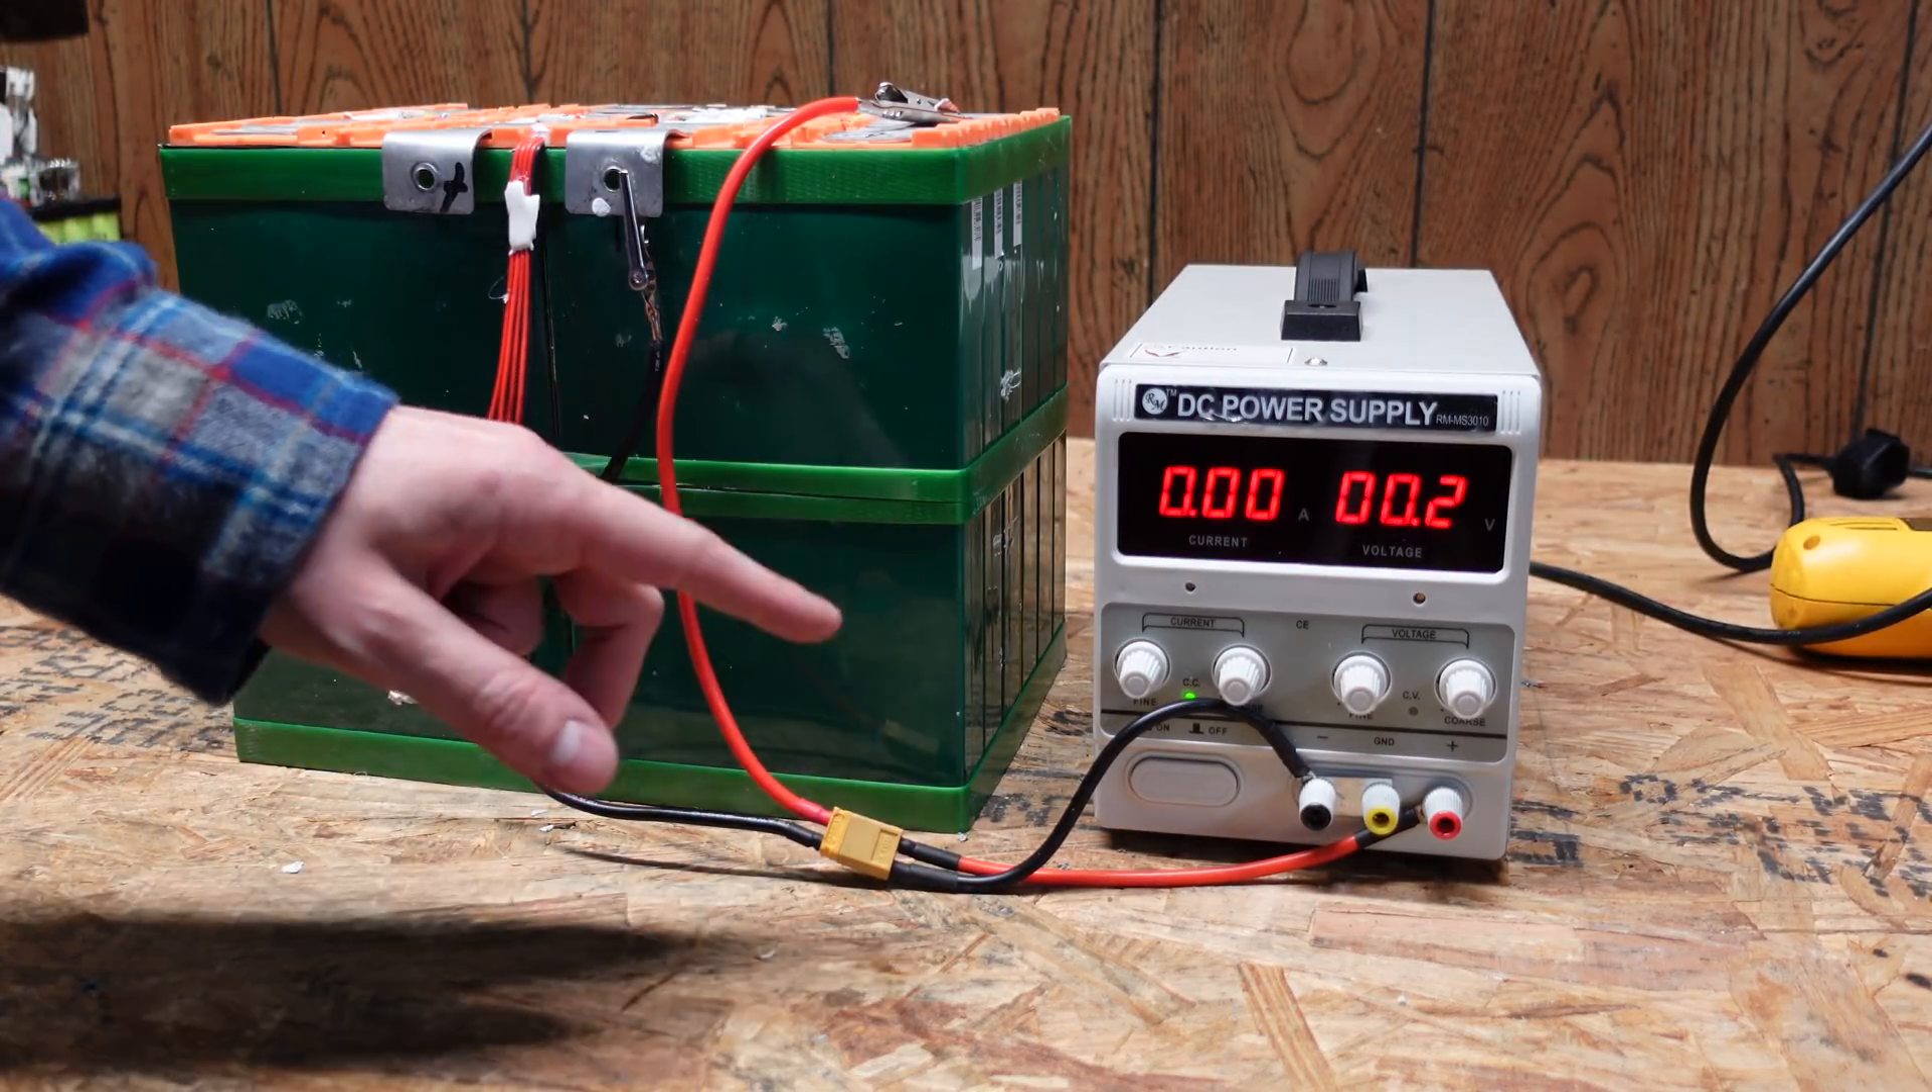So I have this DC power supply connected up to the low-voltage grouping of cells here.